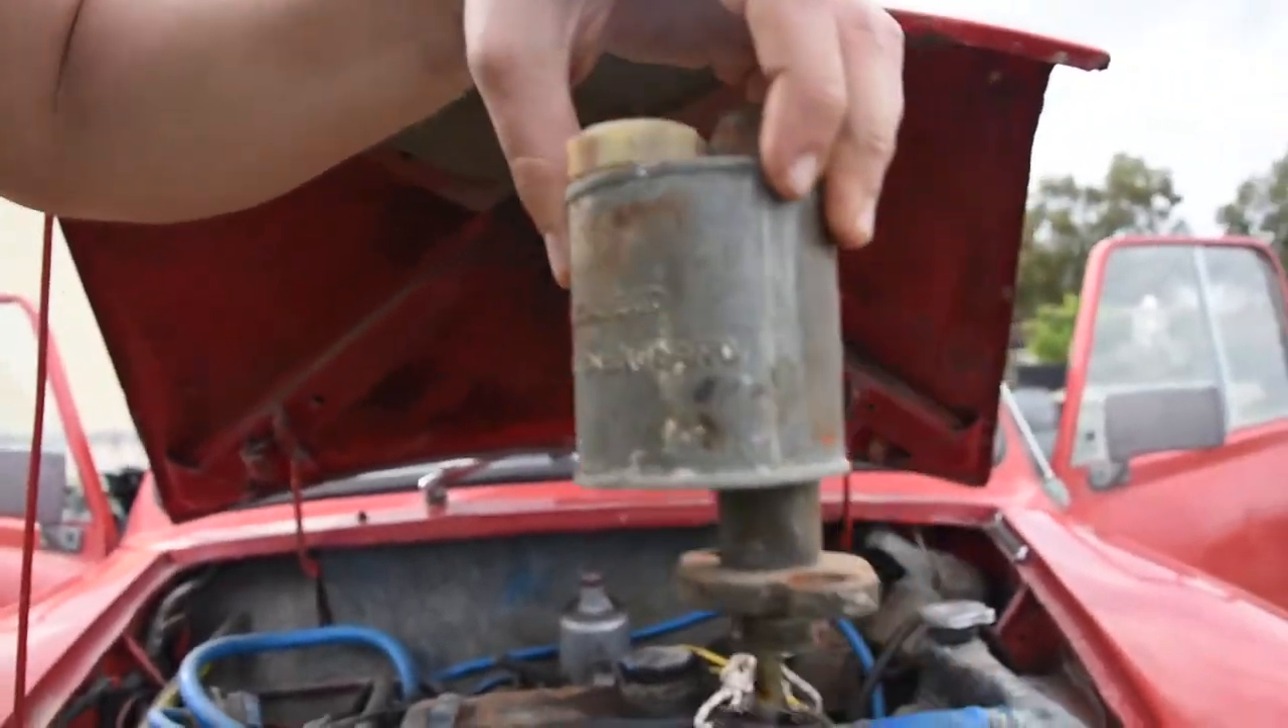After two hours the pump is out as you can see here is how it looks when it's removed.